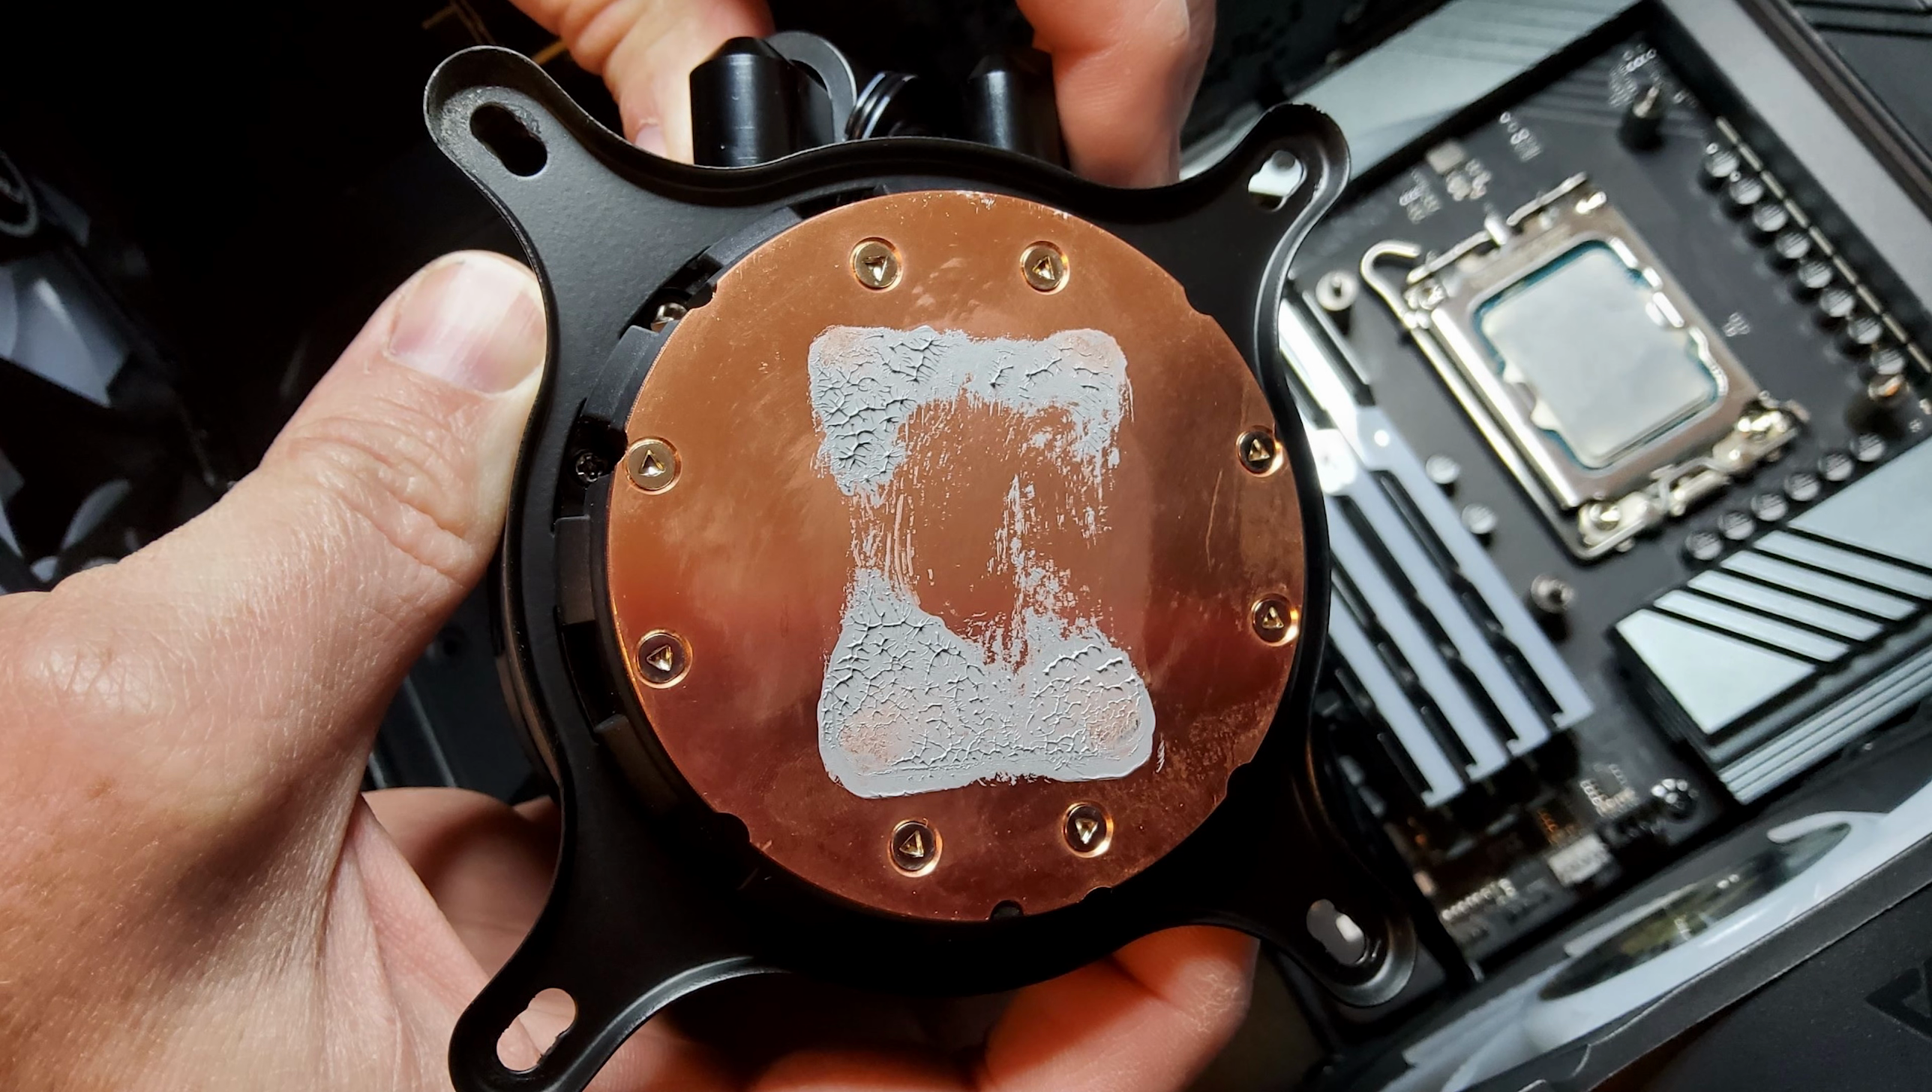And you basically have an hourglass. You can see that the cold plate for the AIO isn't all the way connecting with the IHS of the CPU.